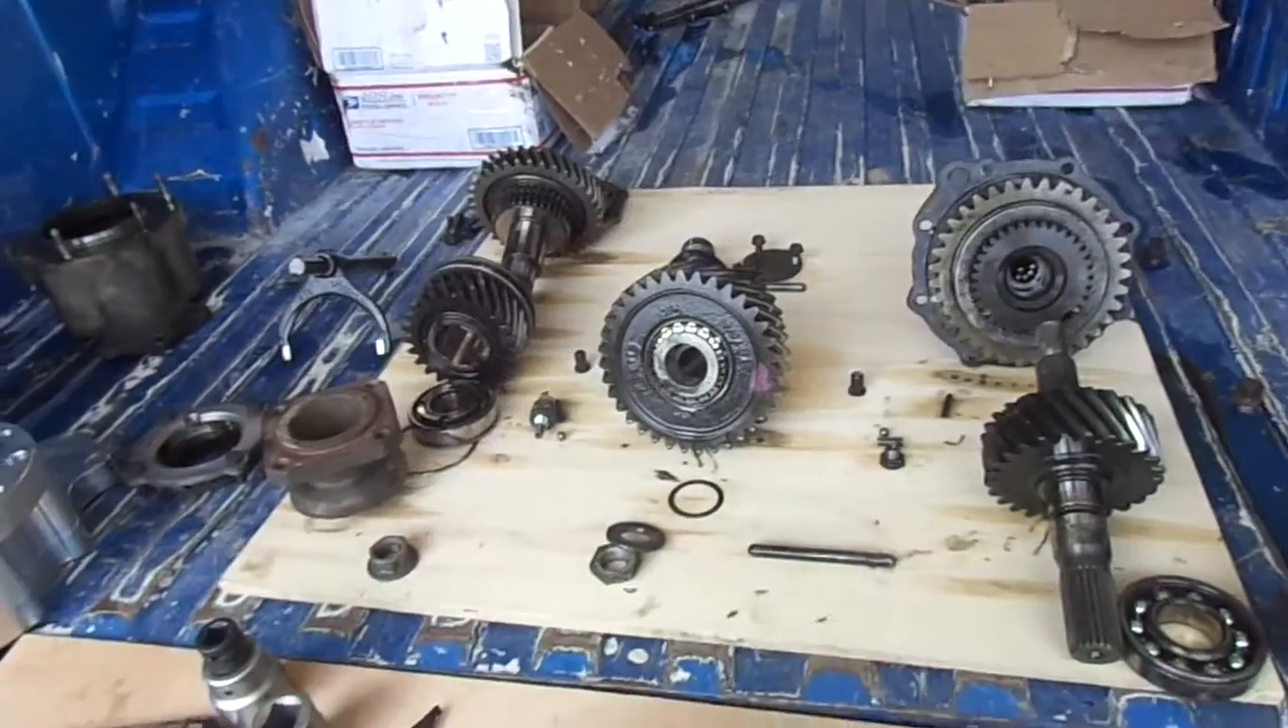So, I stripped my transfer case down.